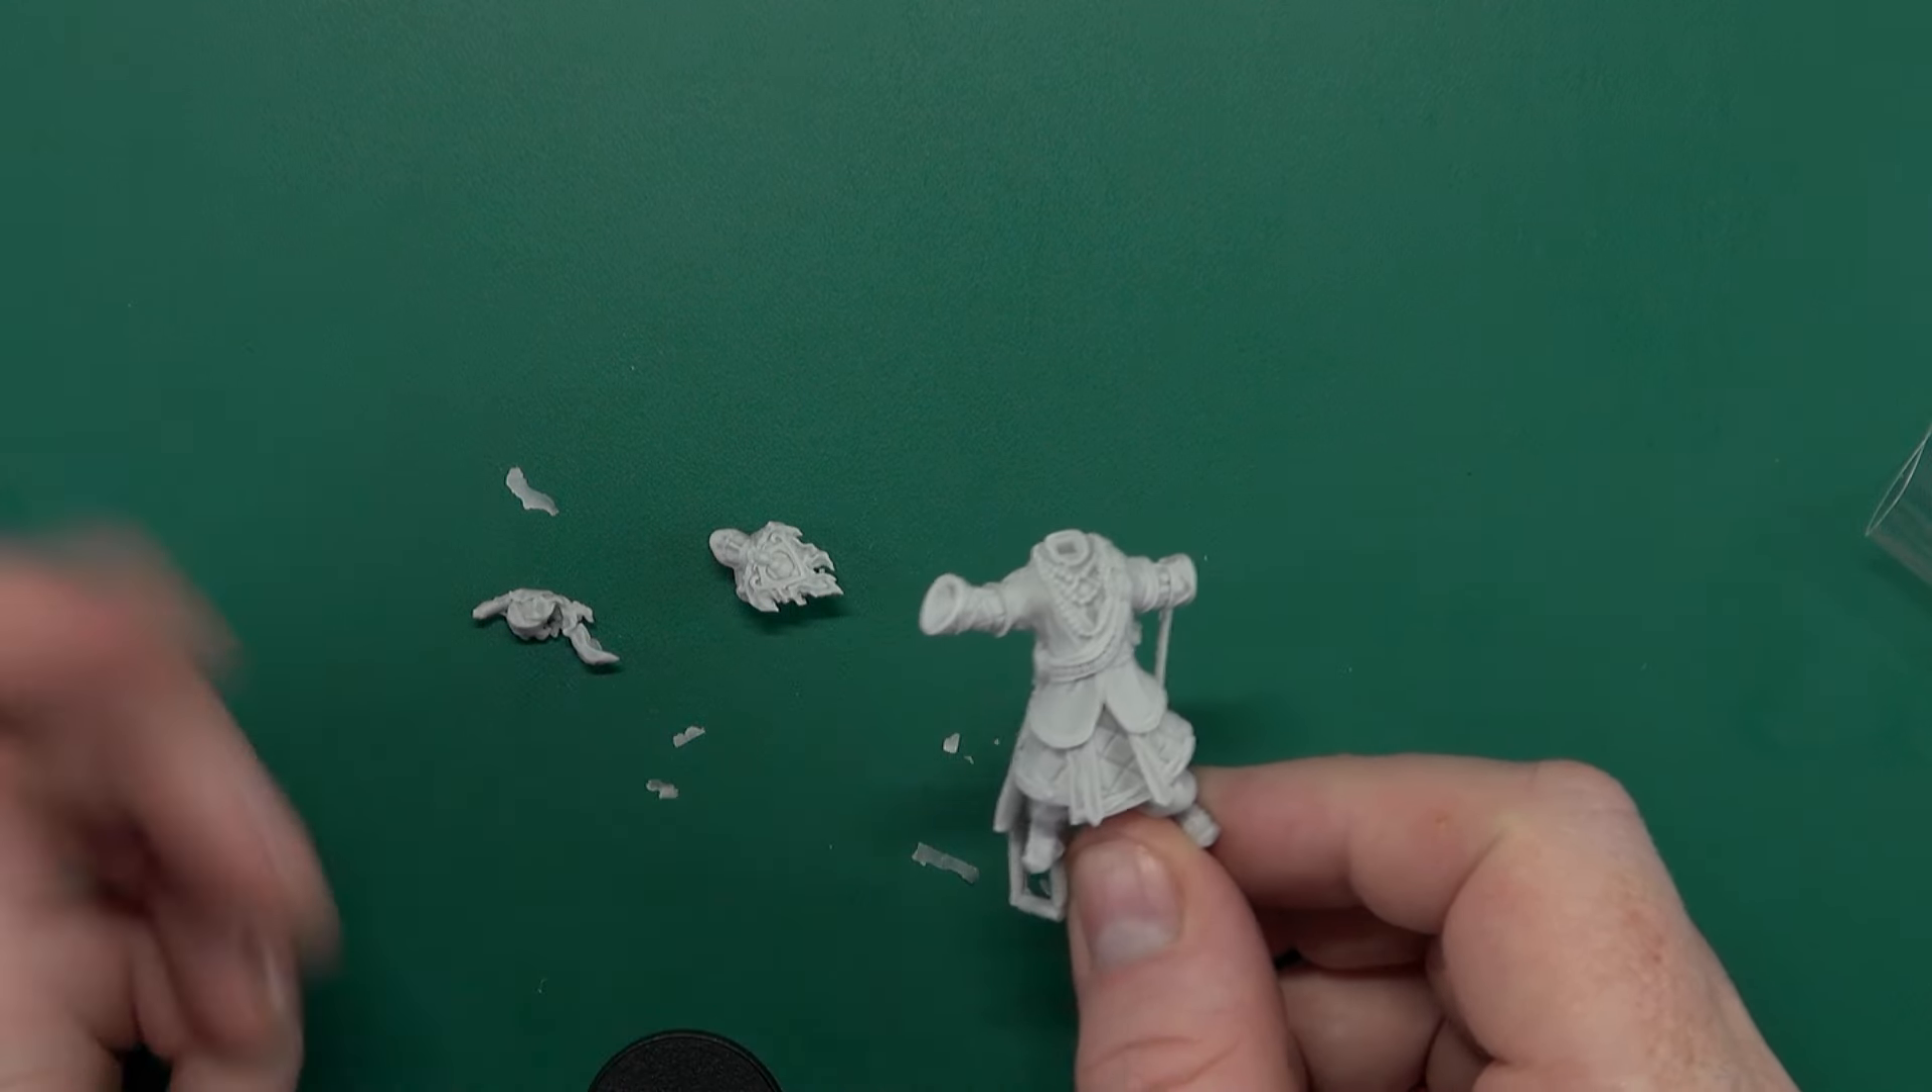The main body is pretty much complete. Head and hands to go on and that's it.